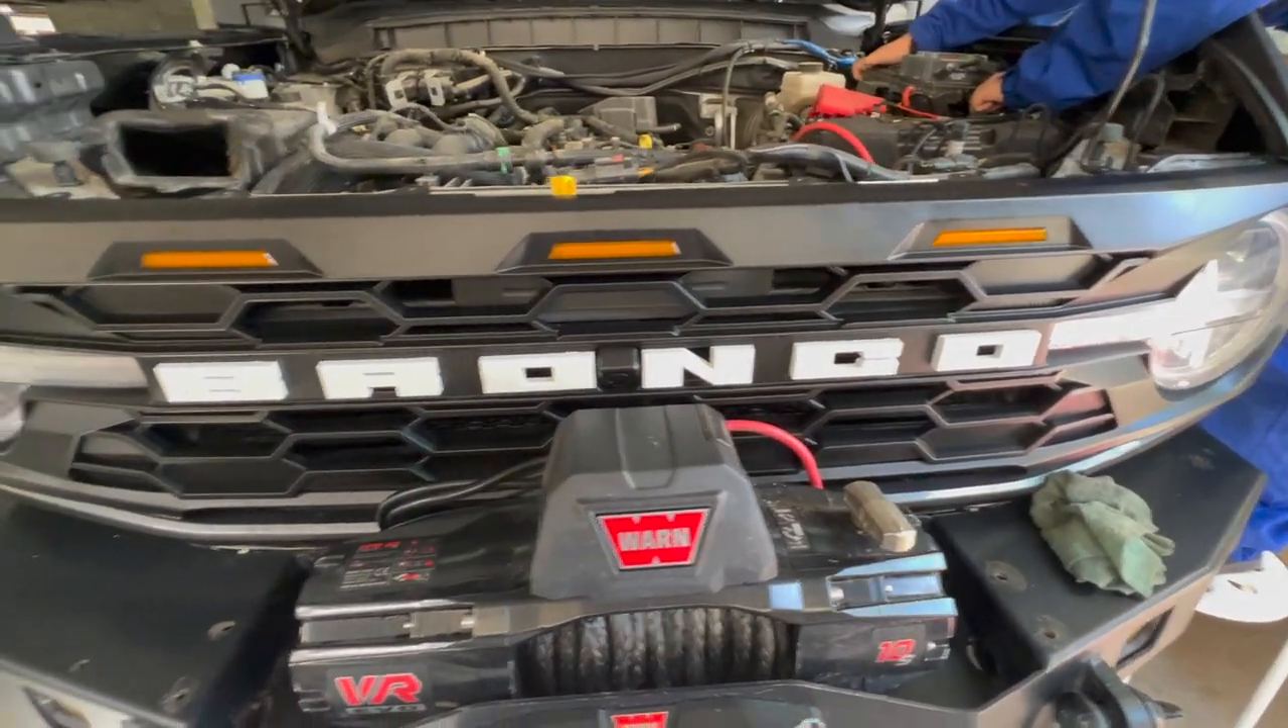We already finished installing the bumper i mean the grill.